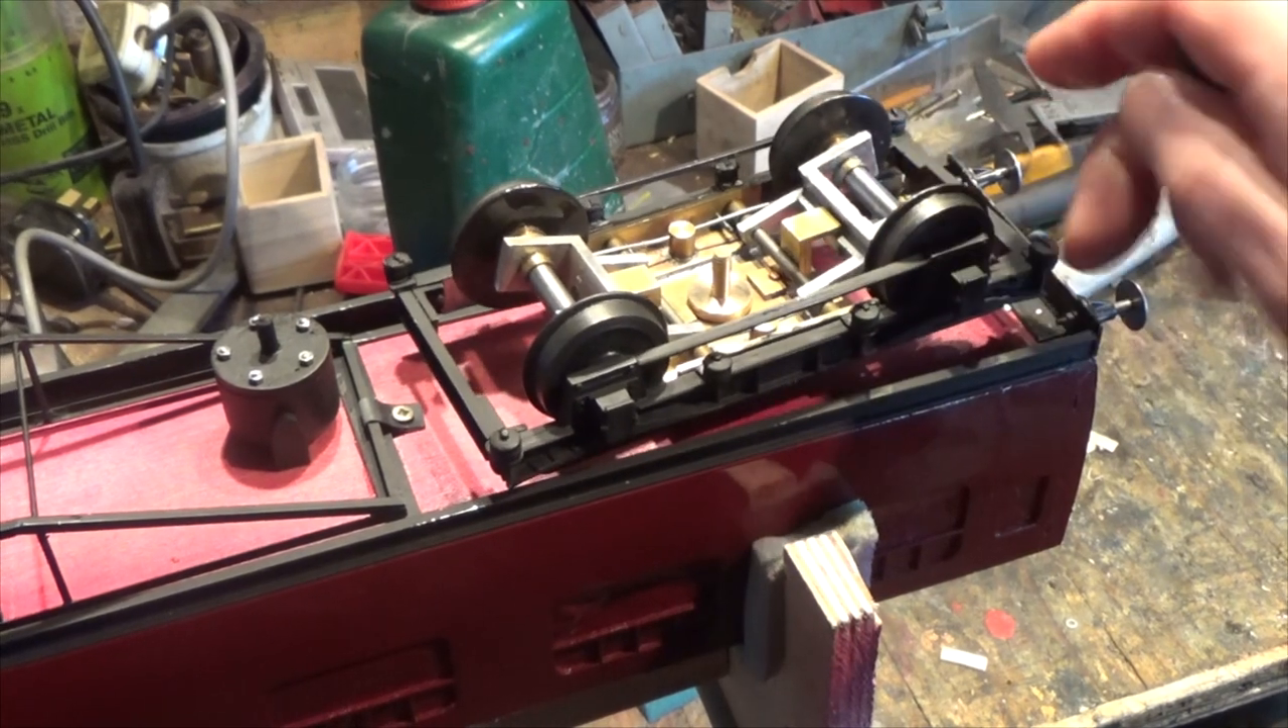So we've got the wheels mounted. They're in position and ready.